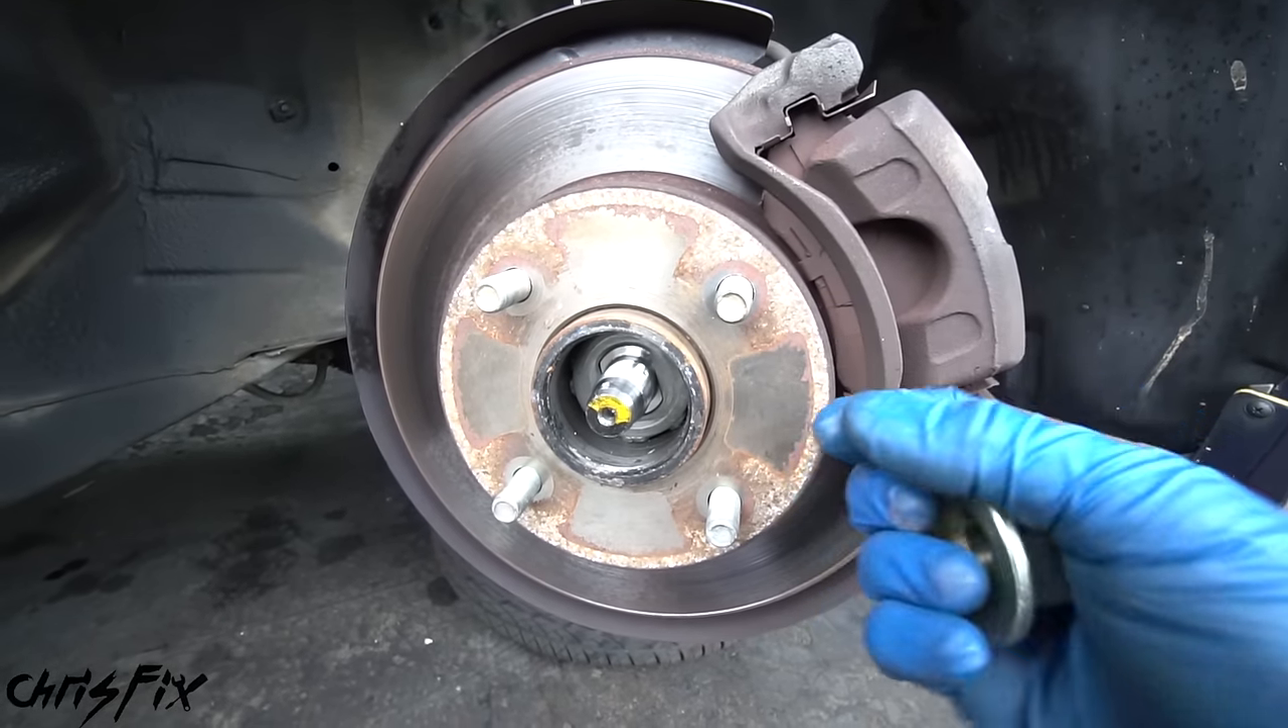With the spindle nut removed We are halfway done at getting this four lug hub out.